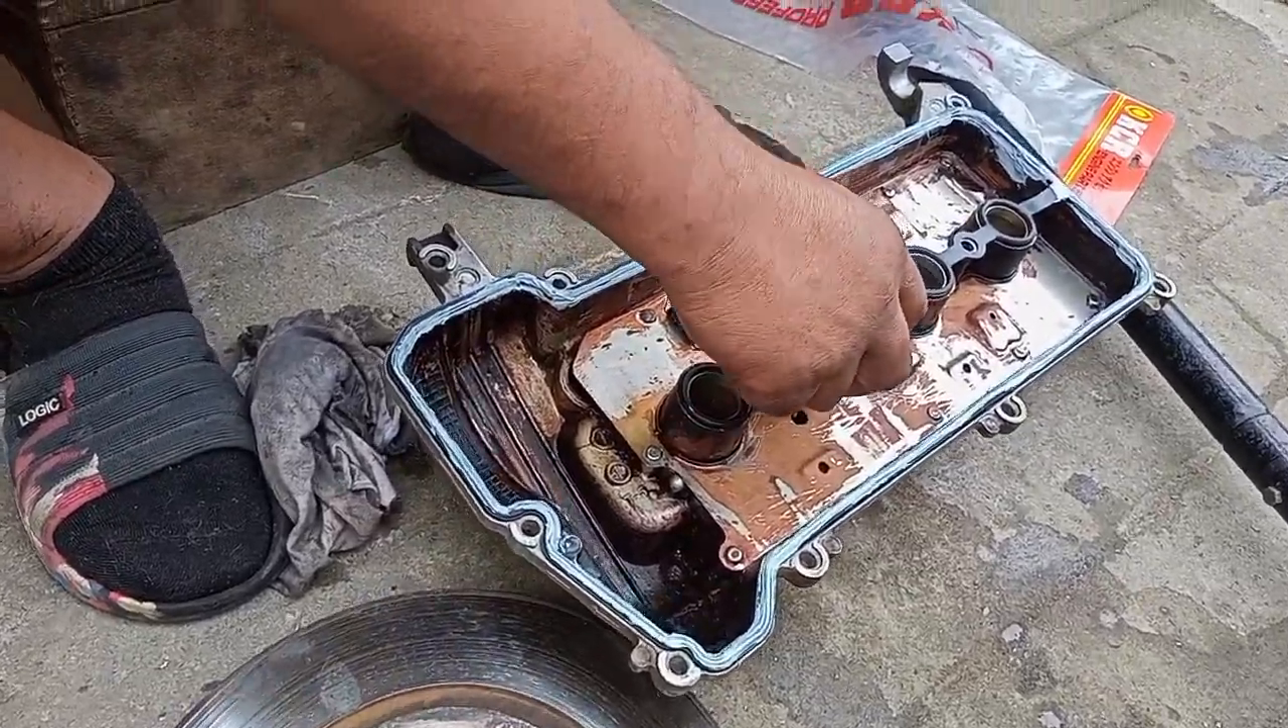Kinabit na ni master yung bago po nating gasket.